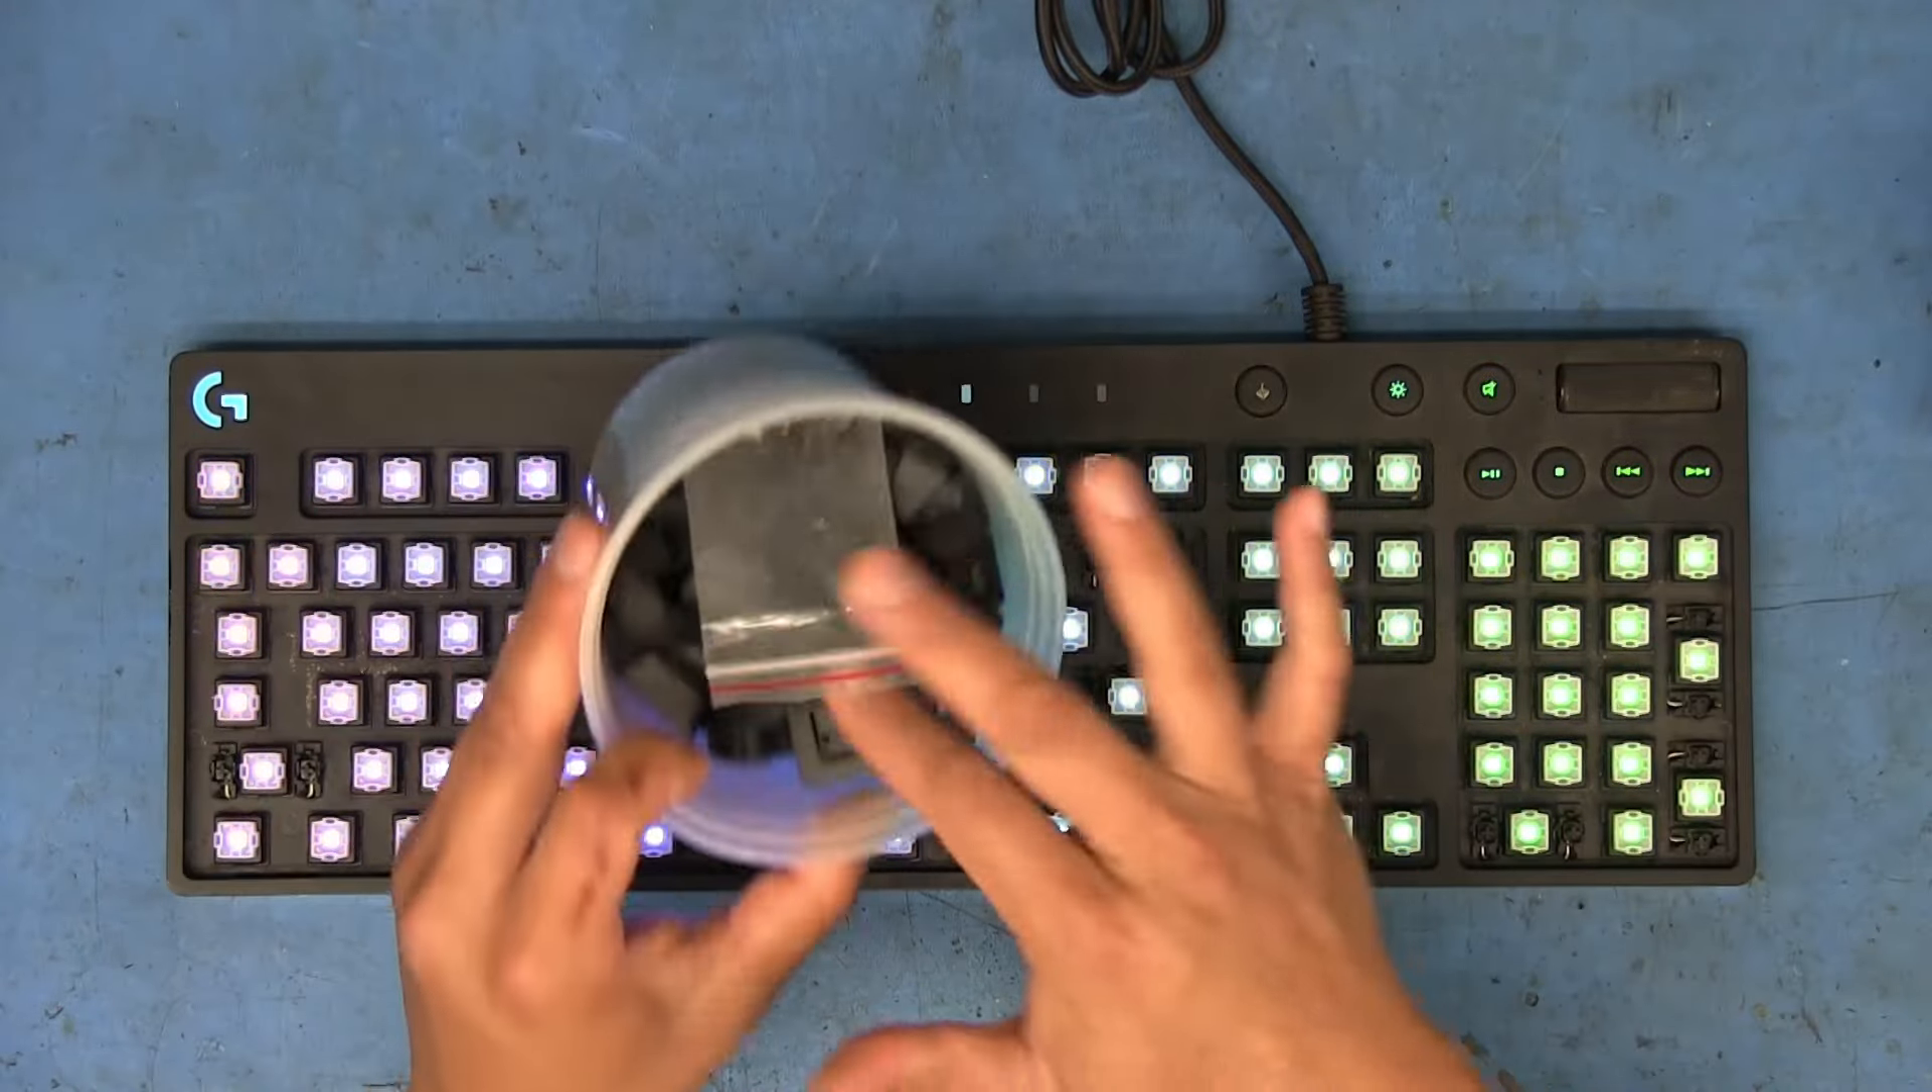We've got a keyboard, although at the moment it doesn't look like a complete keyboard, but that's only because I've already removed all the keys off the switches and put them in this little tub.